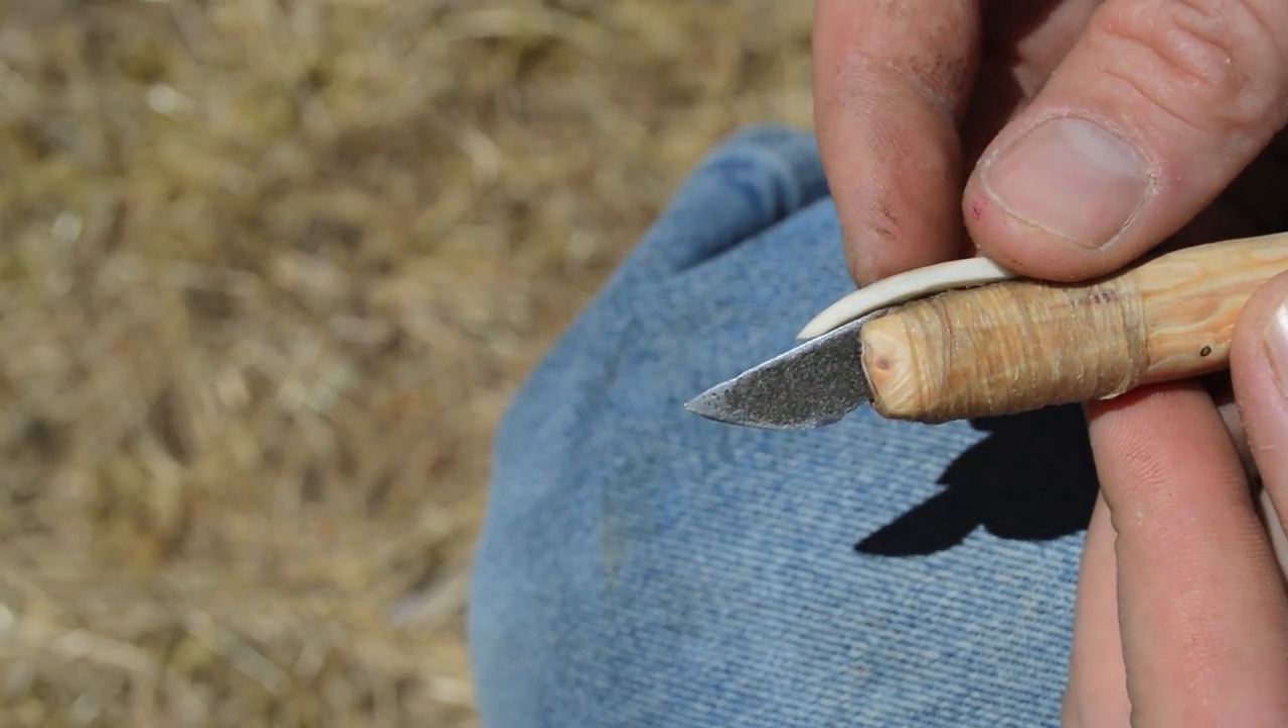I completed shaping the bone sliver which slides on top of the blade just like that to help reinforce it and we're ready to move on to the next step with our second wrapping.